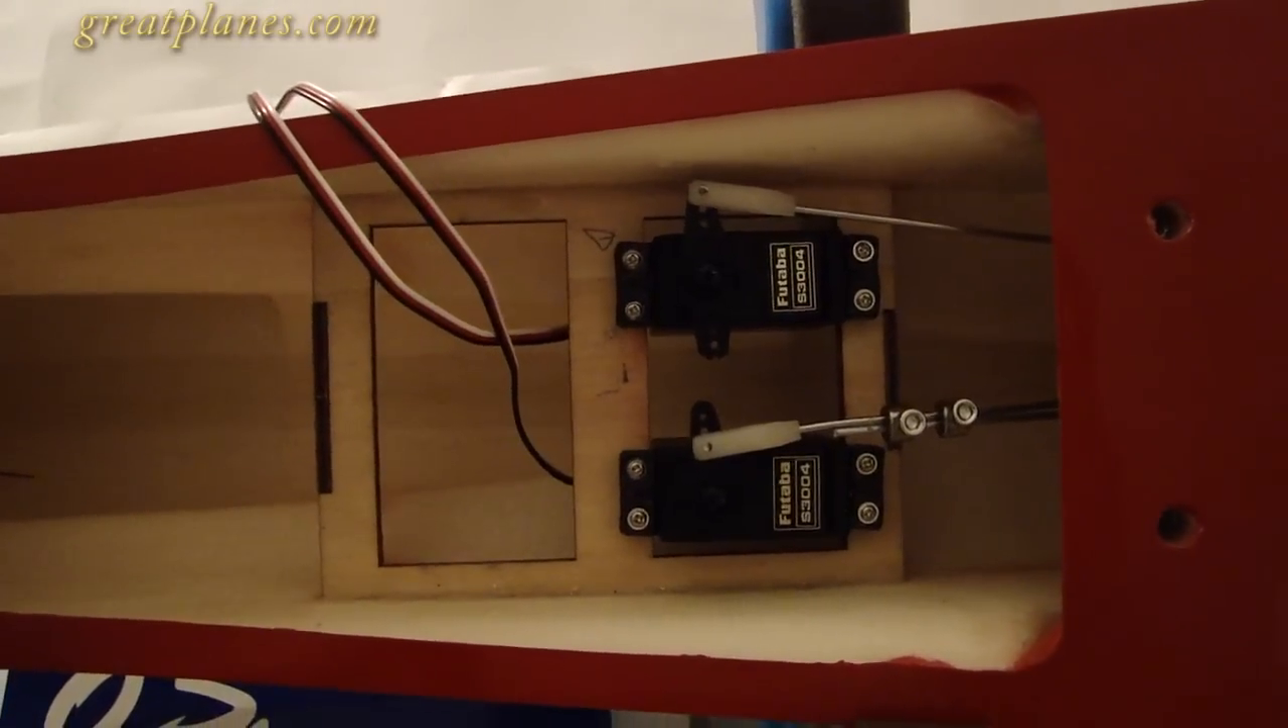We have the elevator and rudder servos installed.